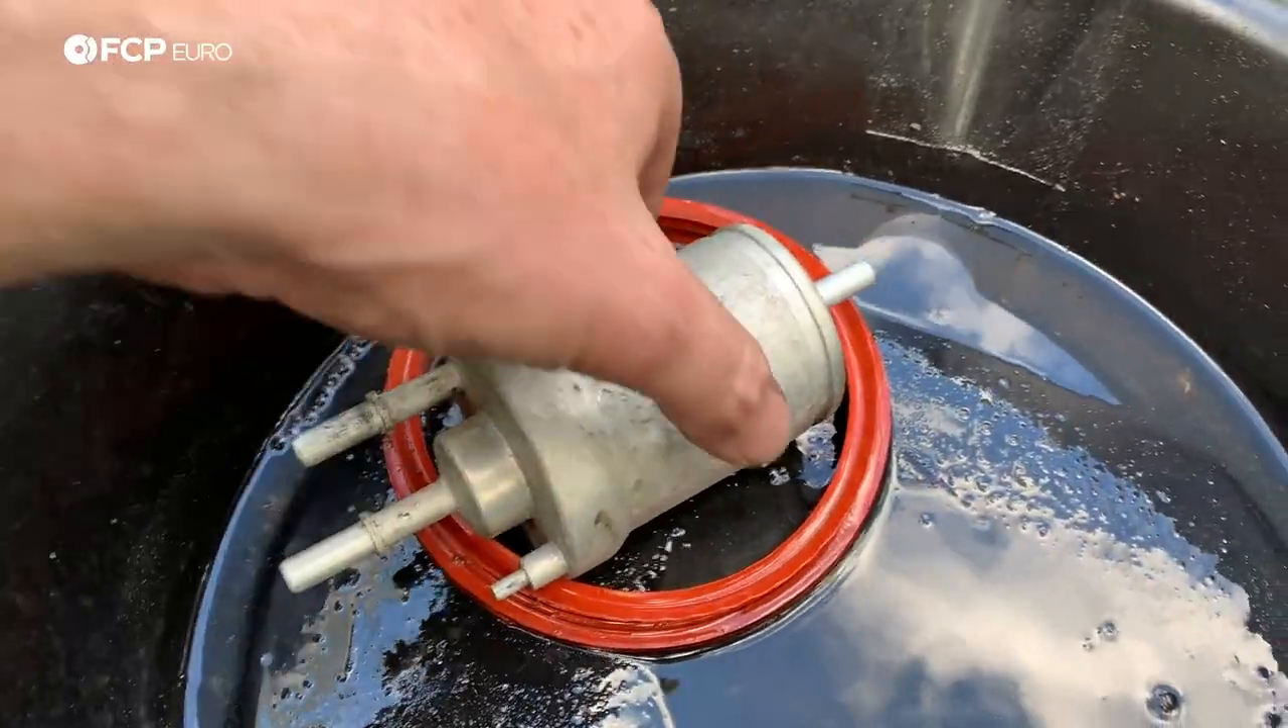So, now we've got our old fuel filter out.